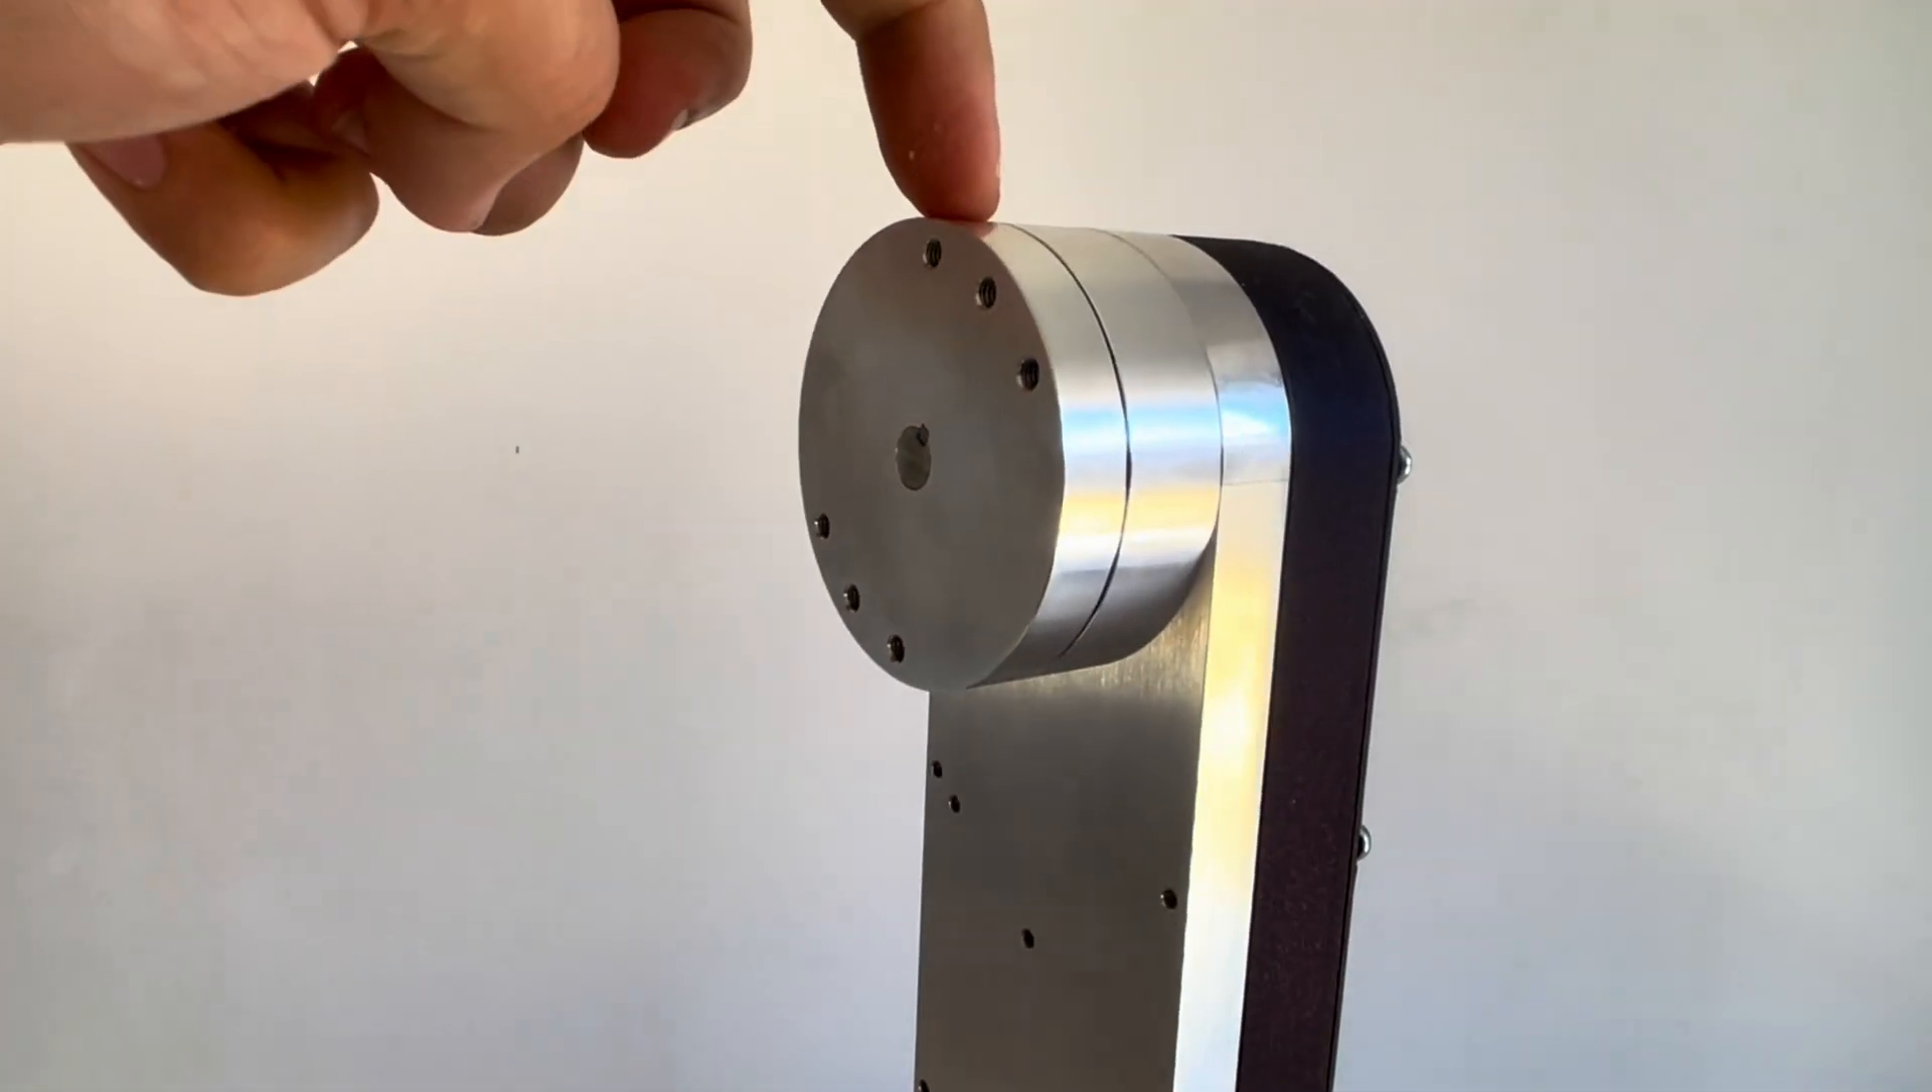We have just installed joint 3 at the end of the main arm.